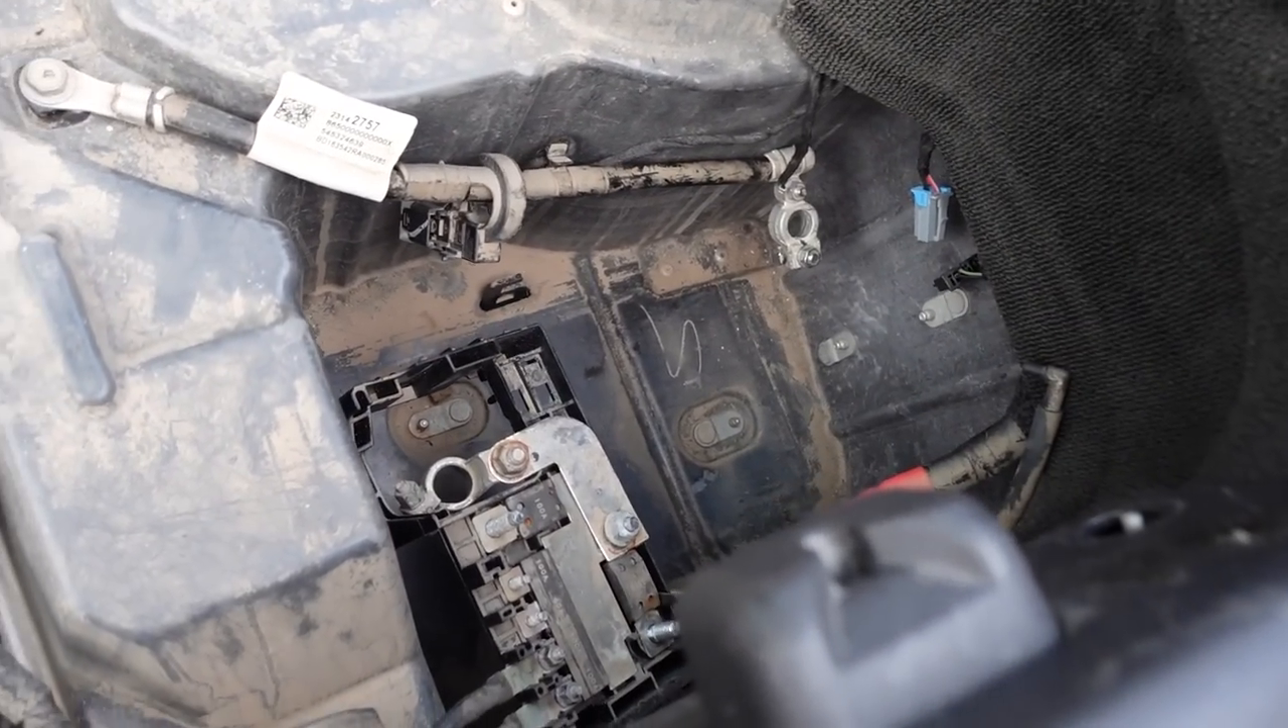So we're obviously, we're missing the battery.